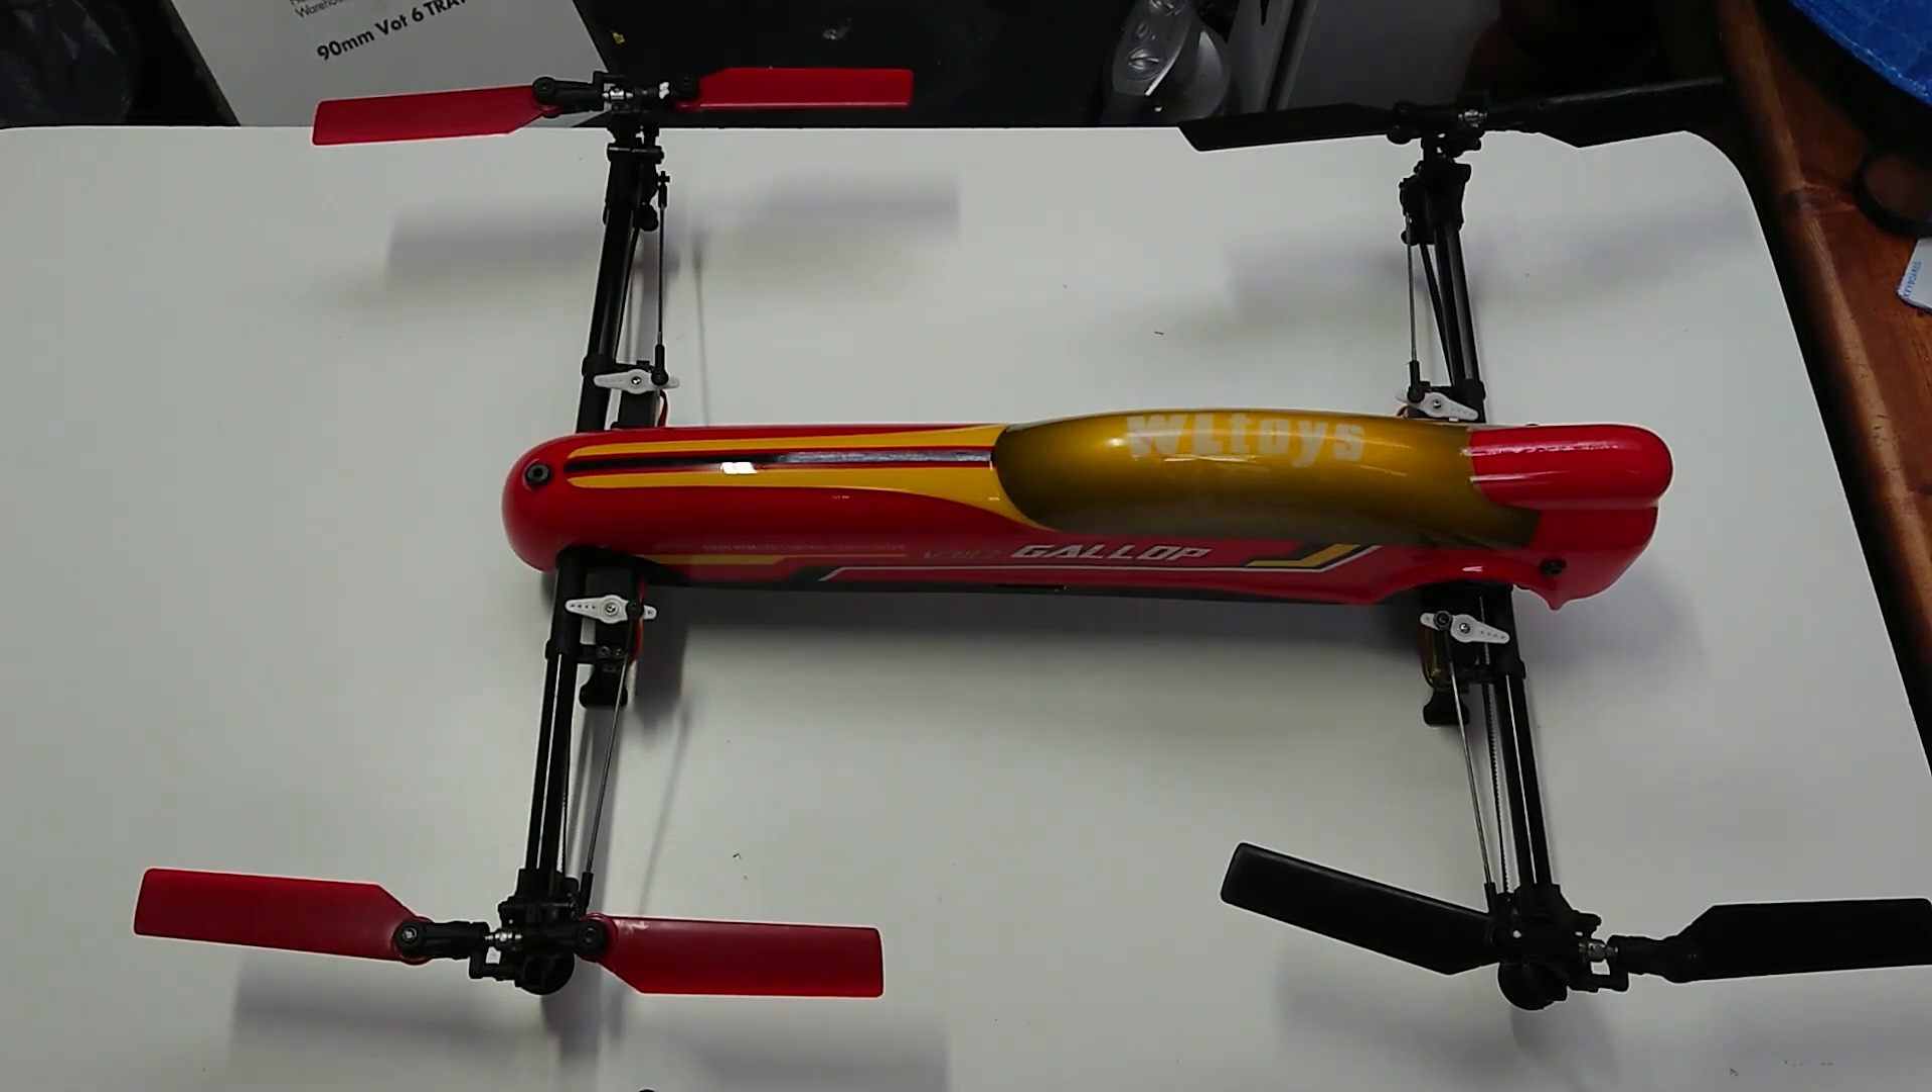I've just put the canopy back on.